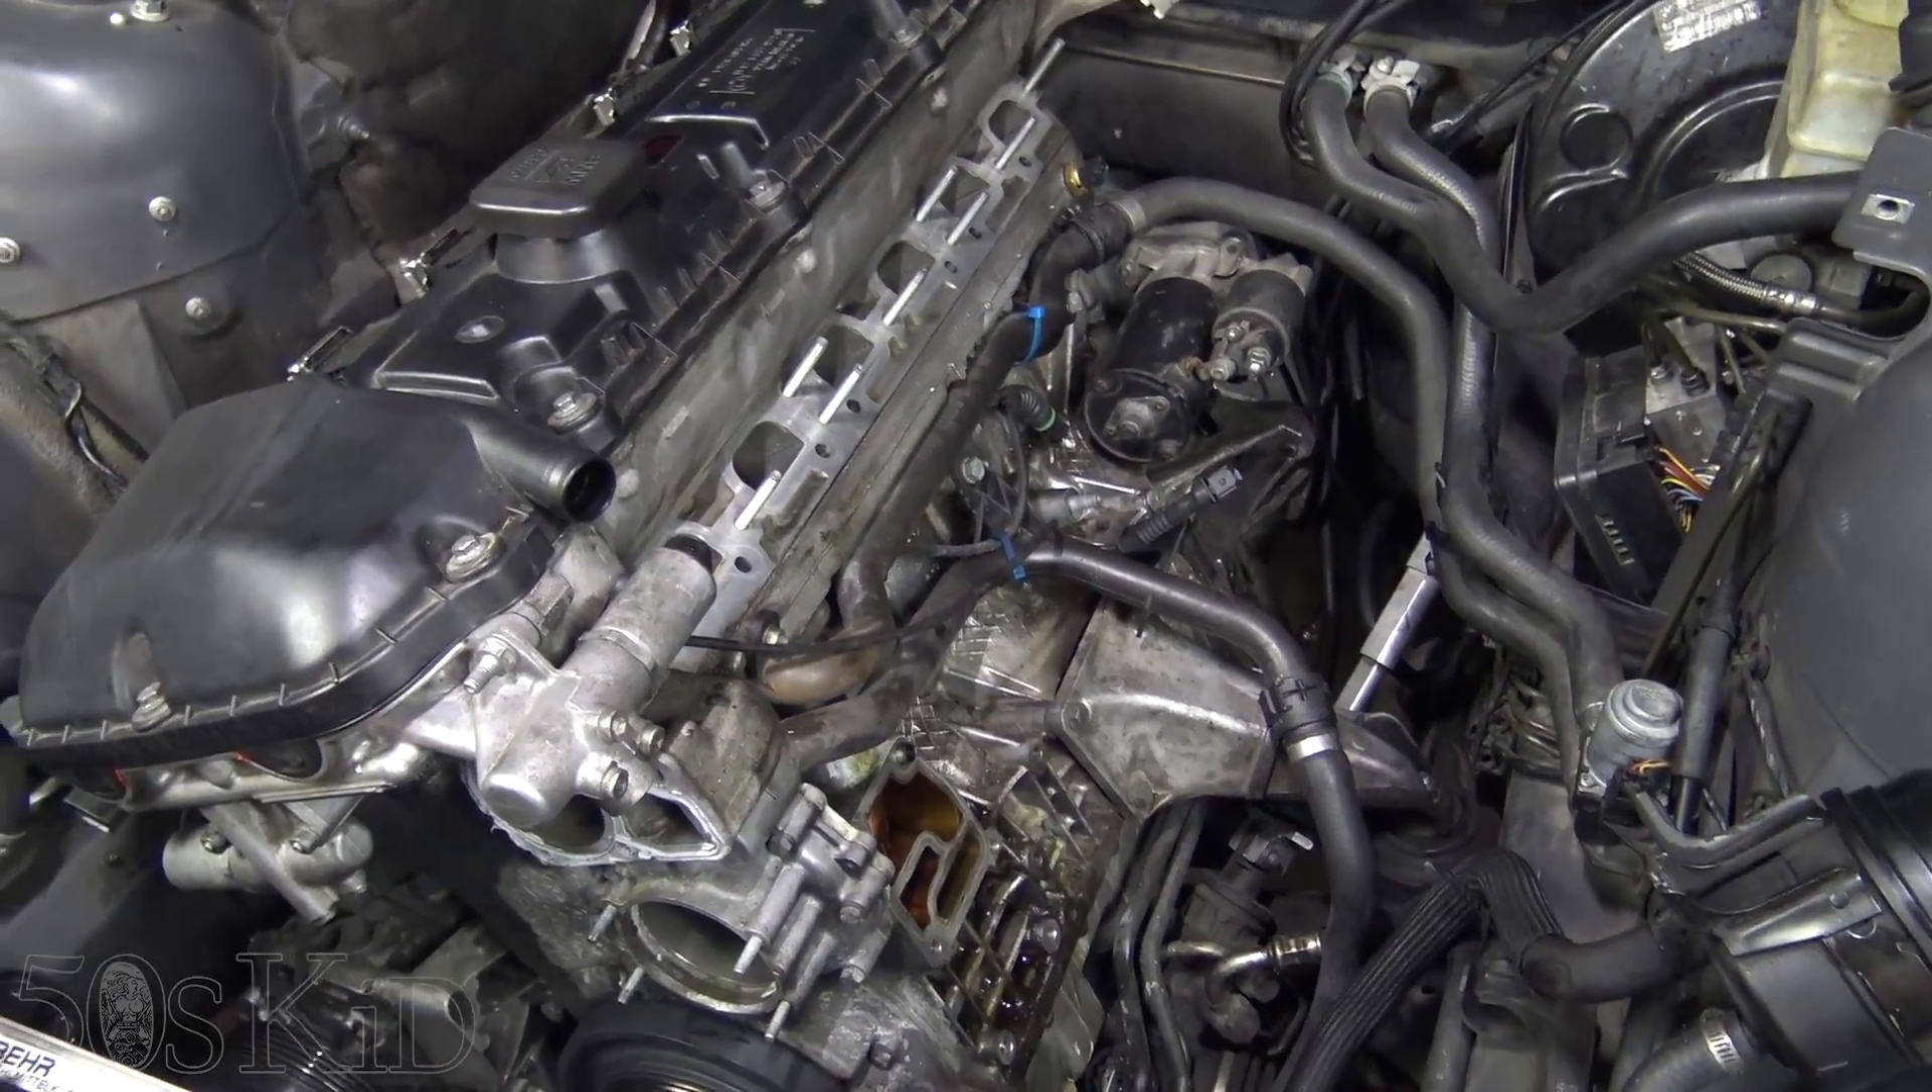As you can see, we are in the middle of disassembling the engine.